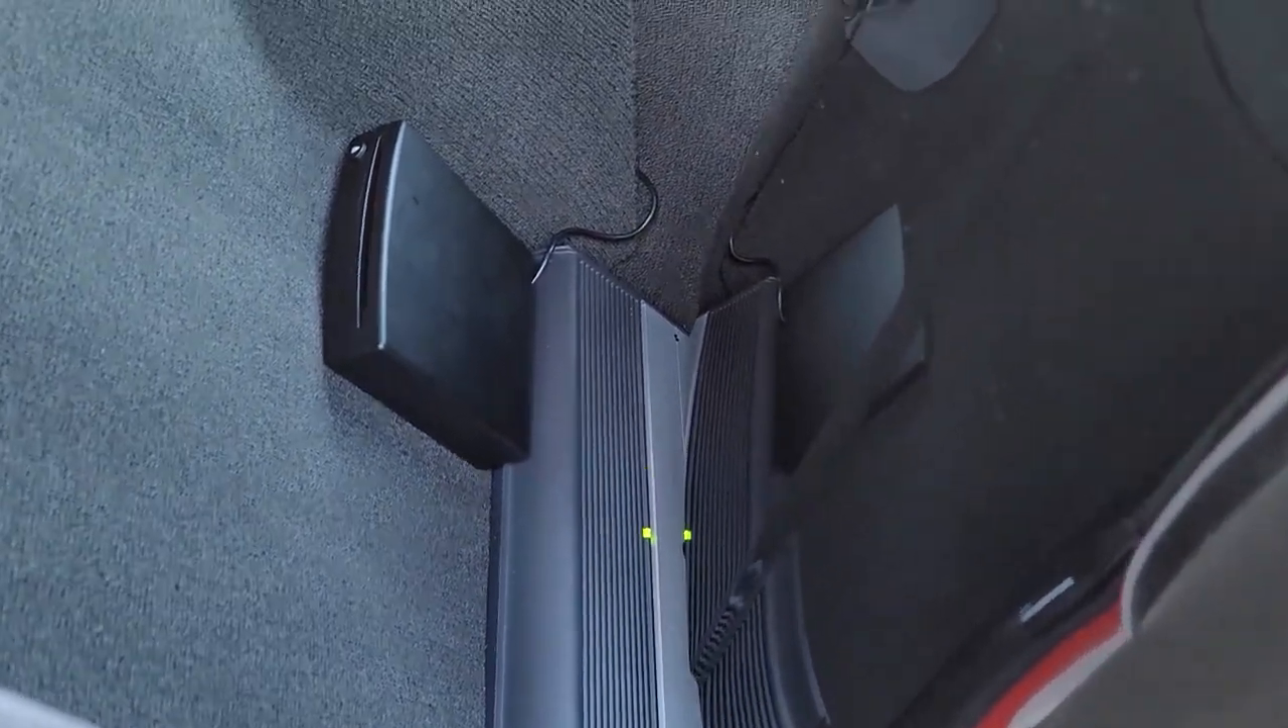All right, guys, you can see right here, got that amp tucked away in there right behind the passenger seat. We've got the CD player ready to go.